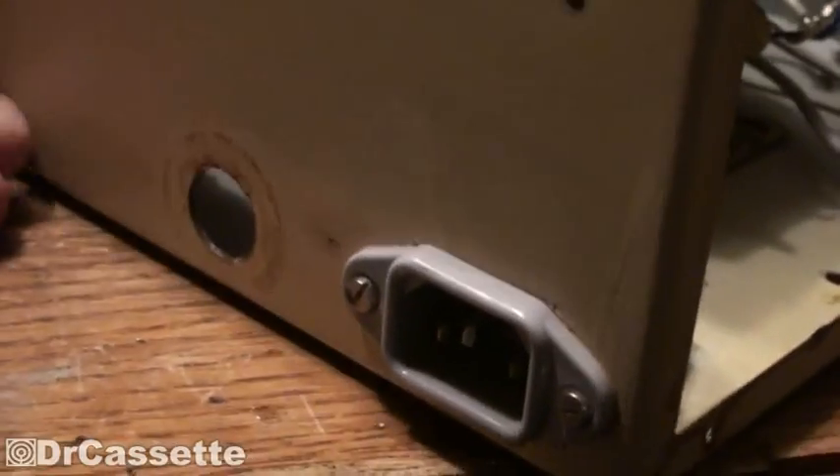The jack is in its place.